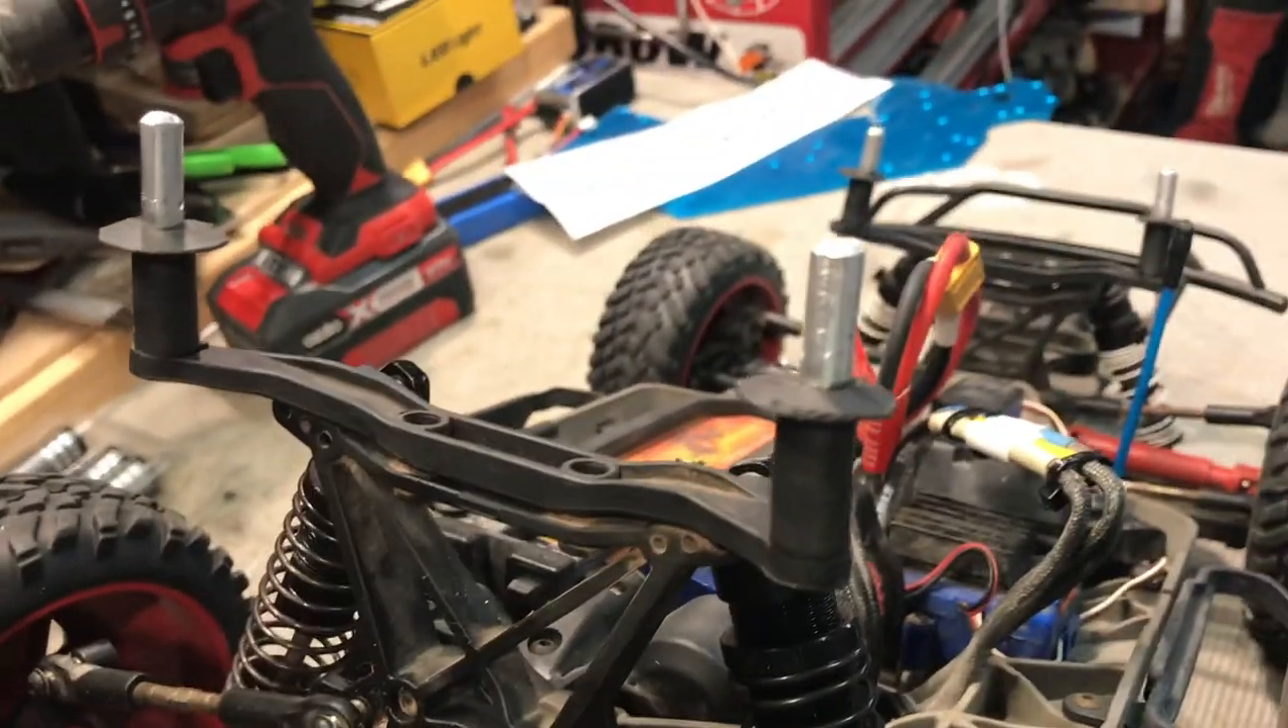The body posts are all done now.